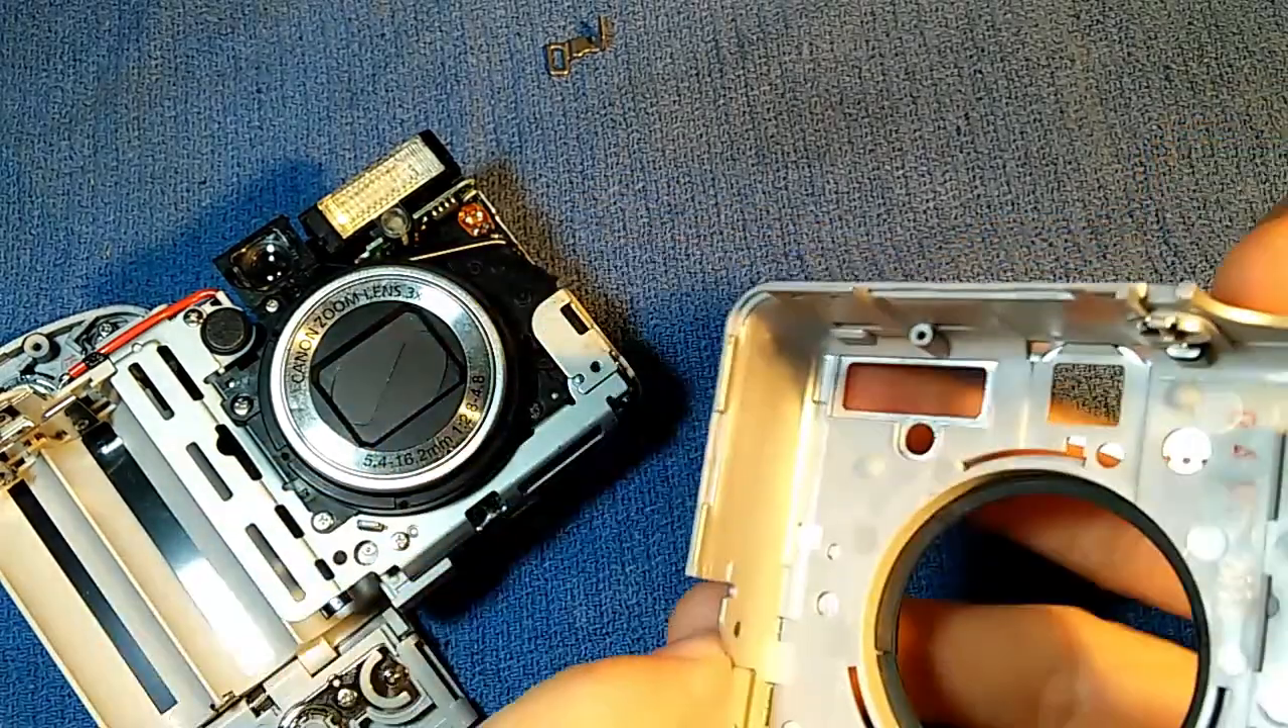I put the O-ring back in, that black O-ring.